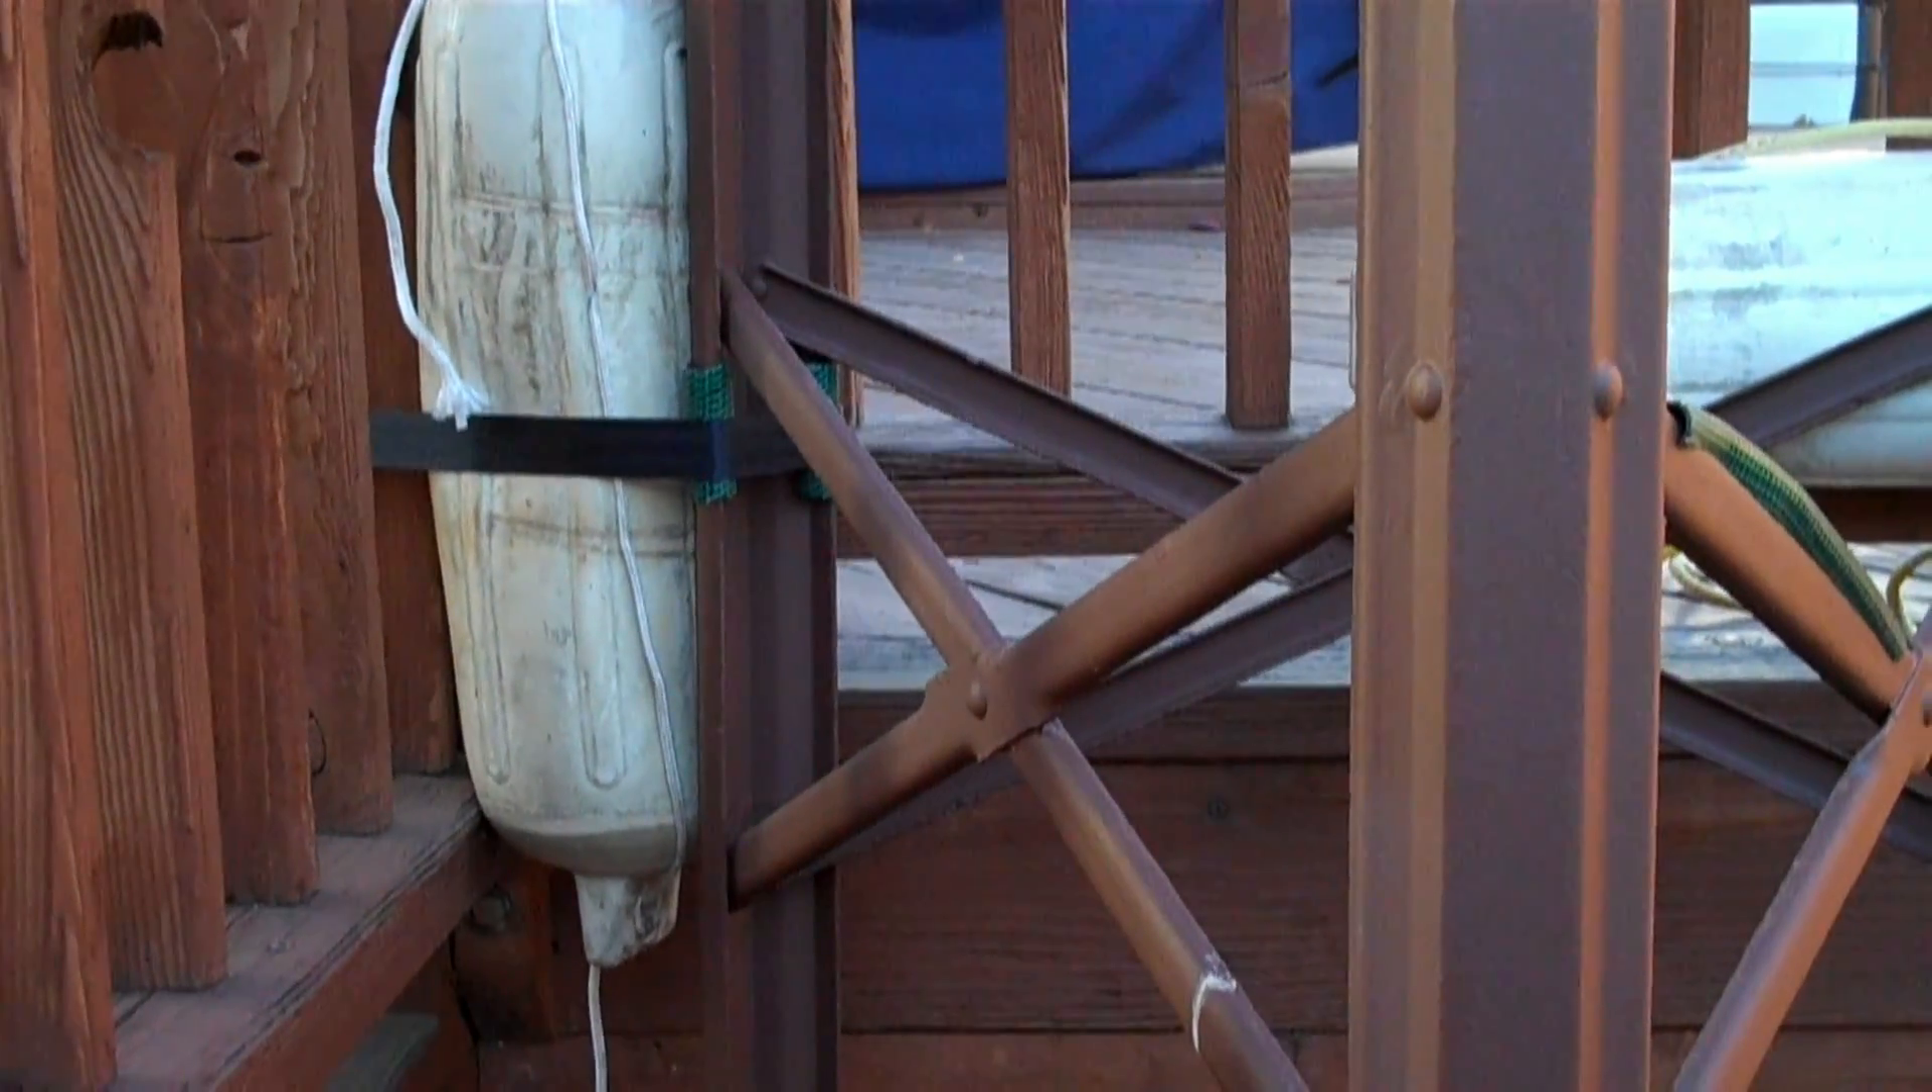You can see I put in some boat bumpers there between the mast or the tower and my deck here.